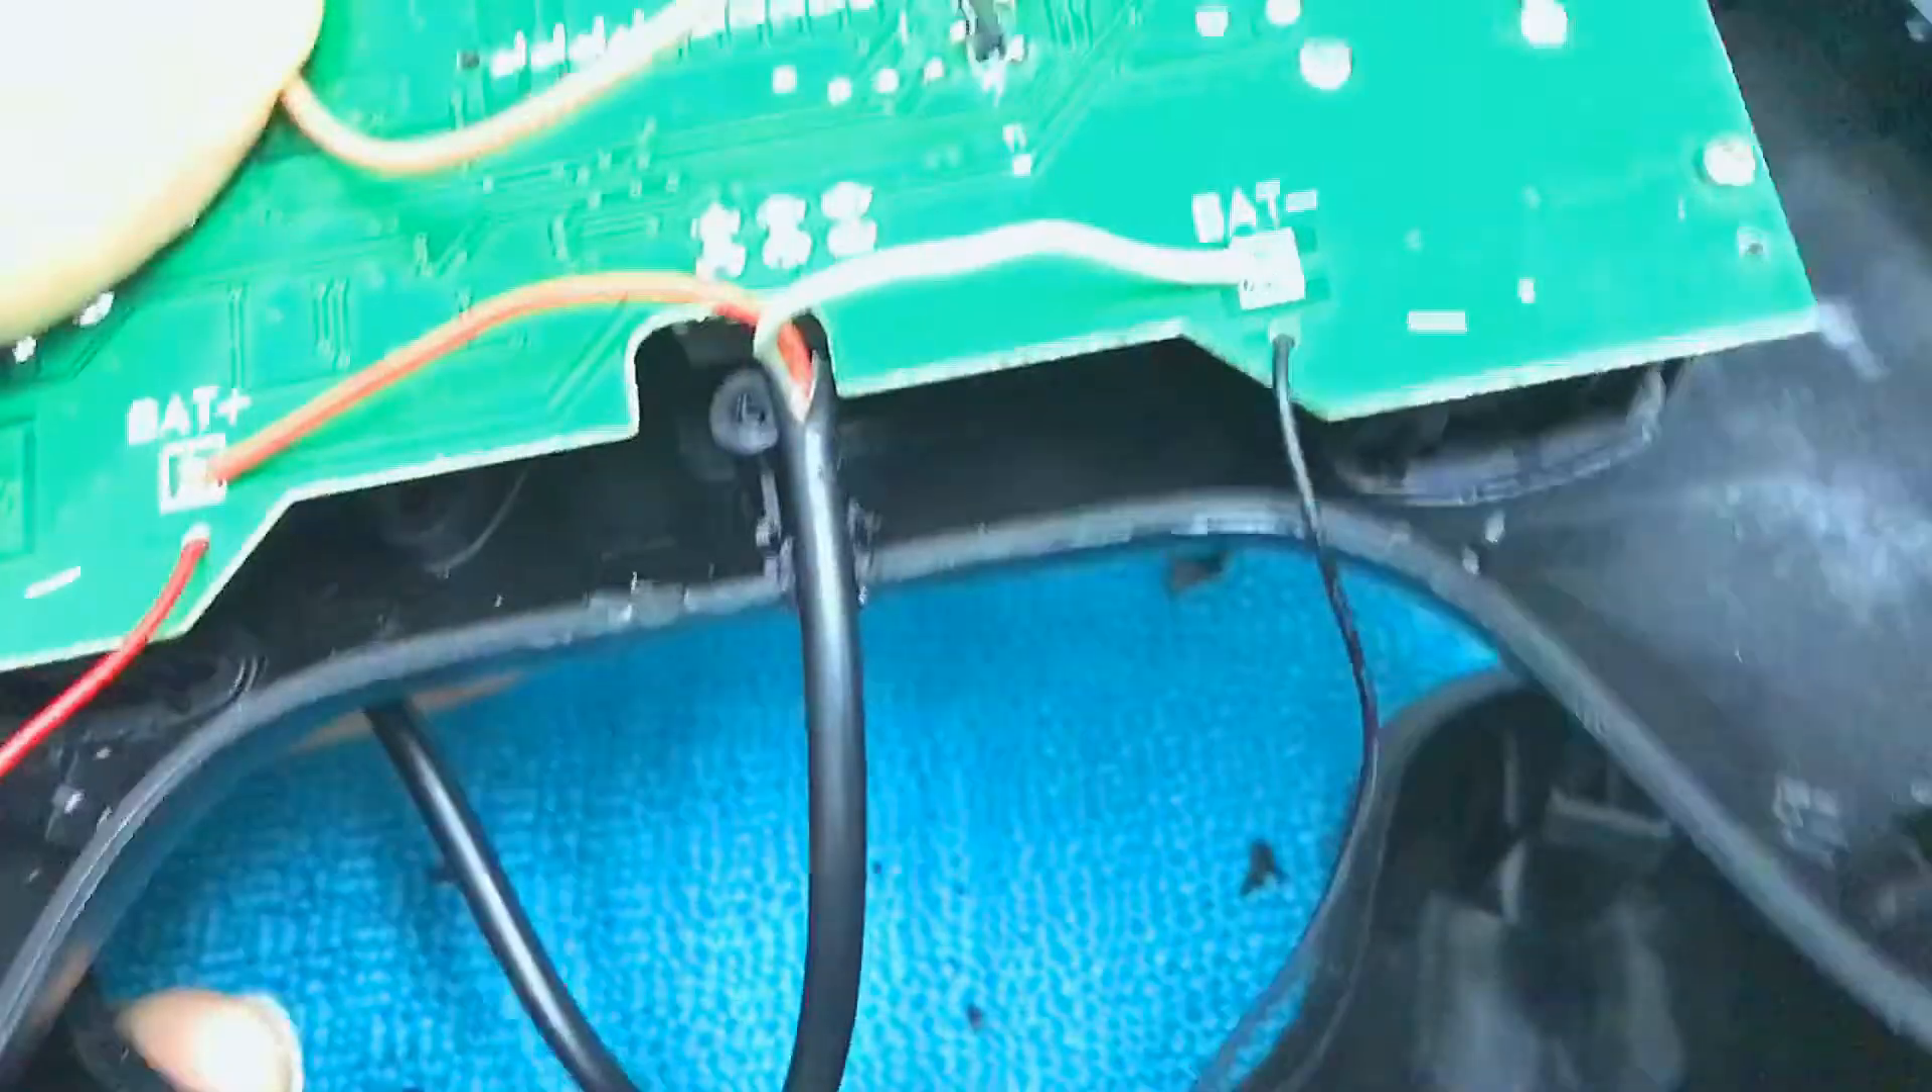We have soldered a pair of wires to tap power from the battery.